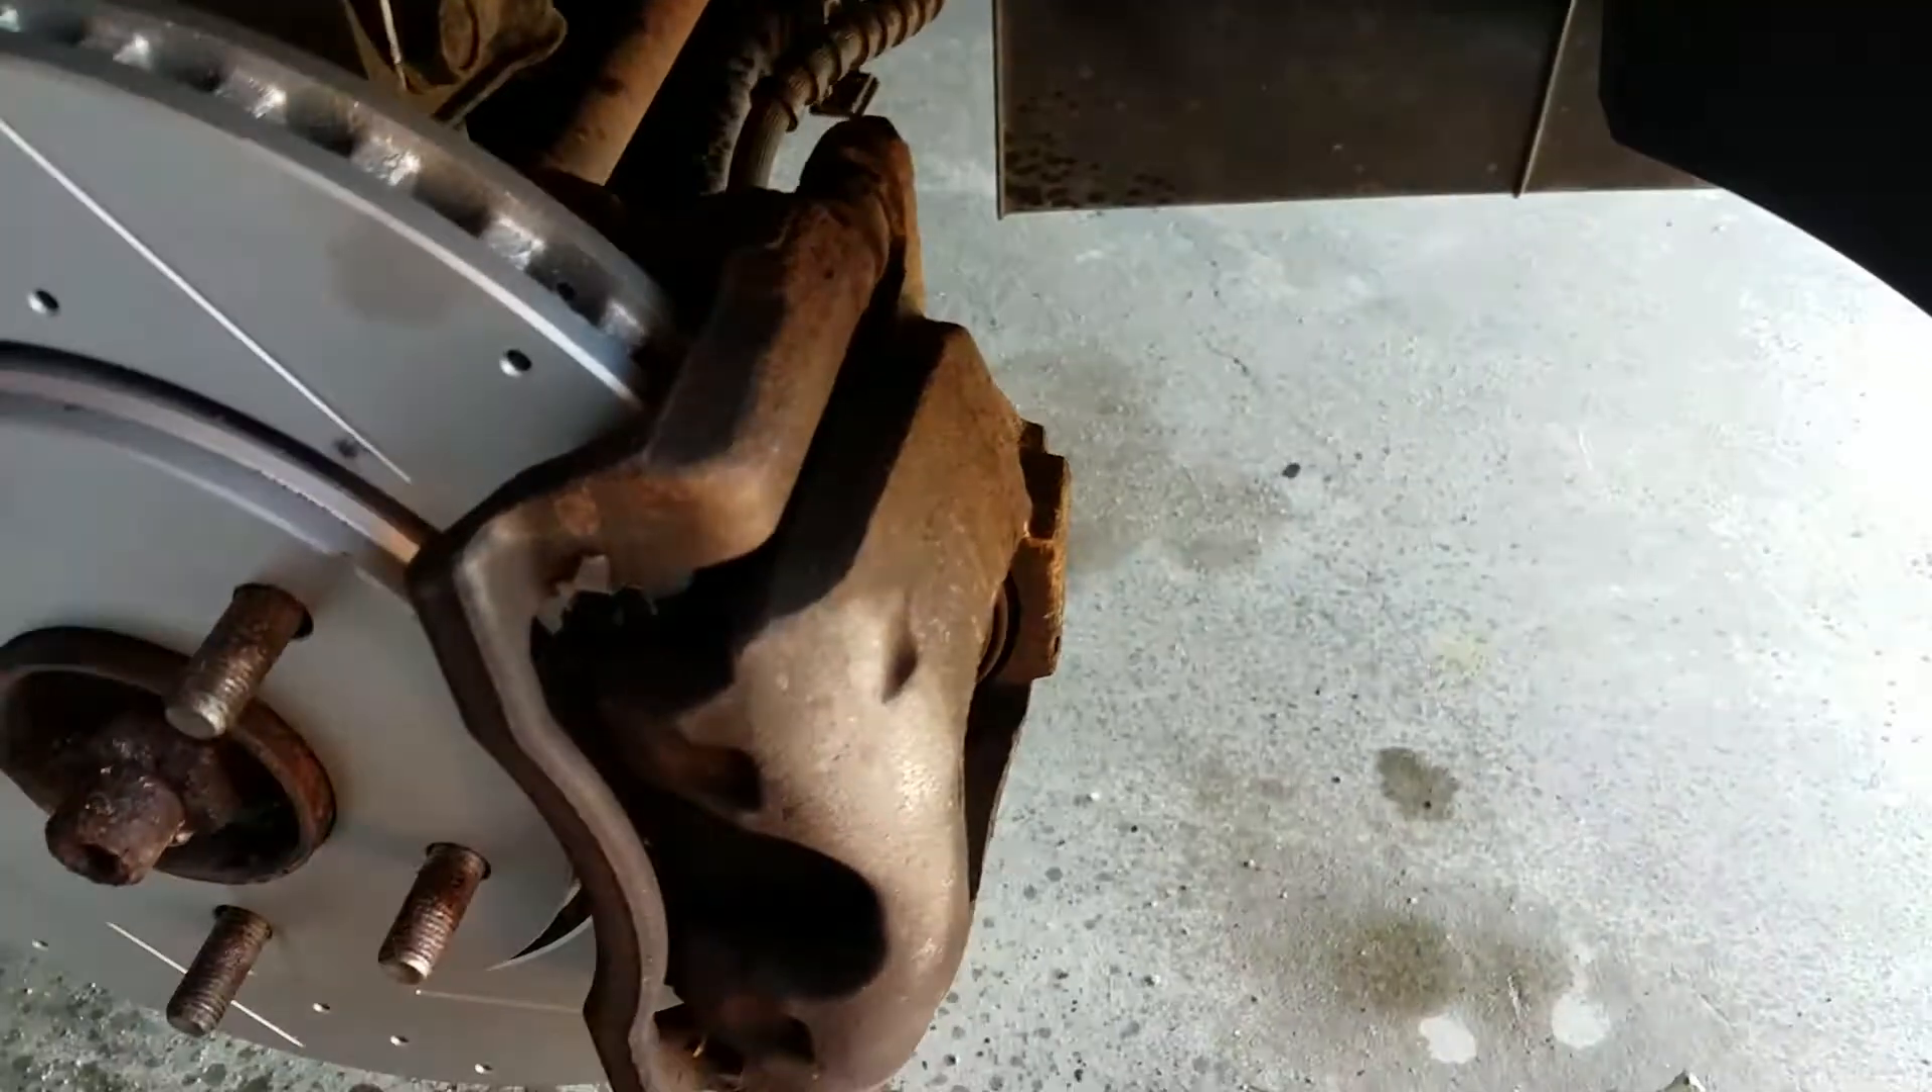All right here we have the finished product obviously the tire isn't on.